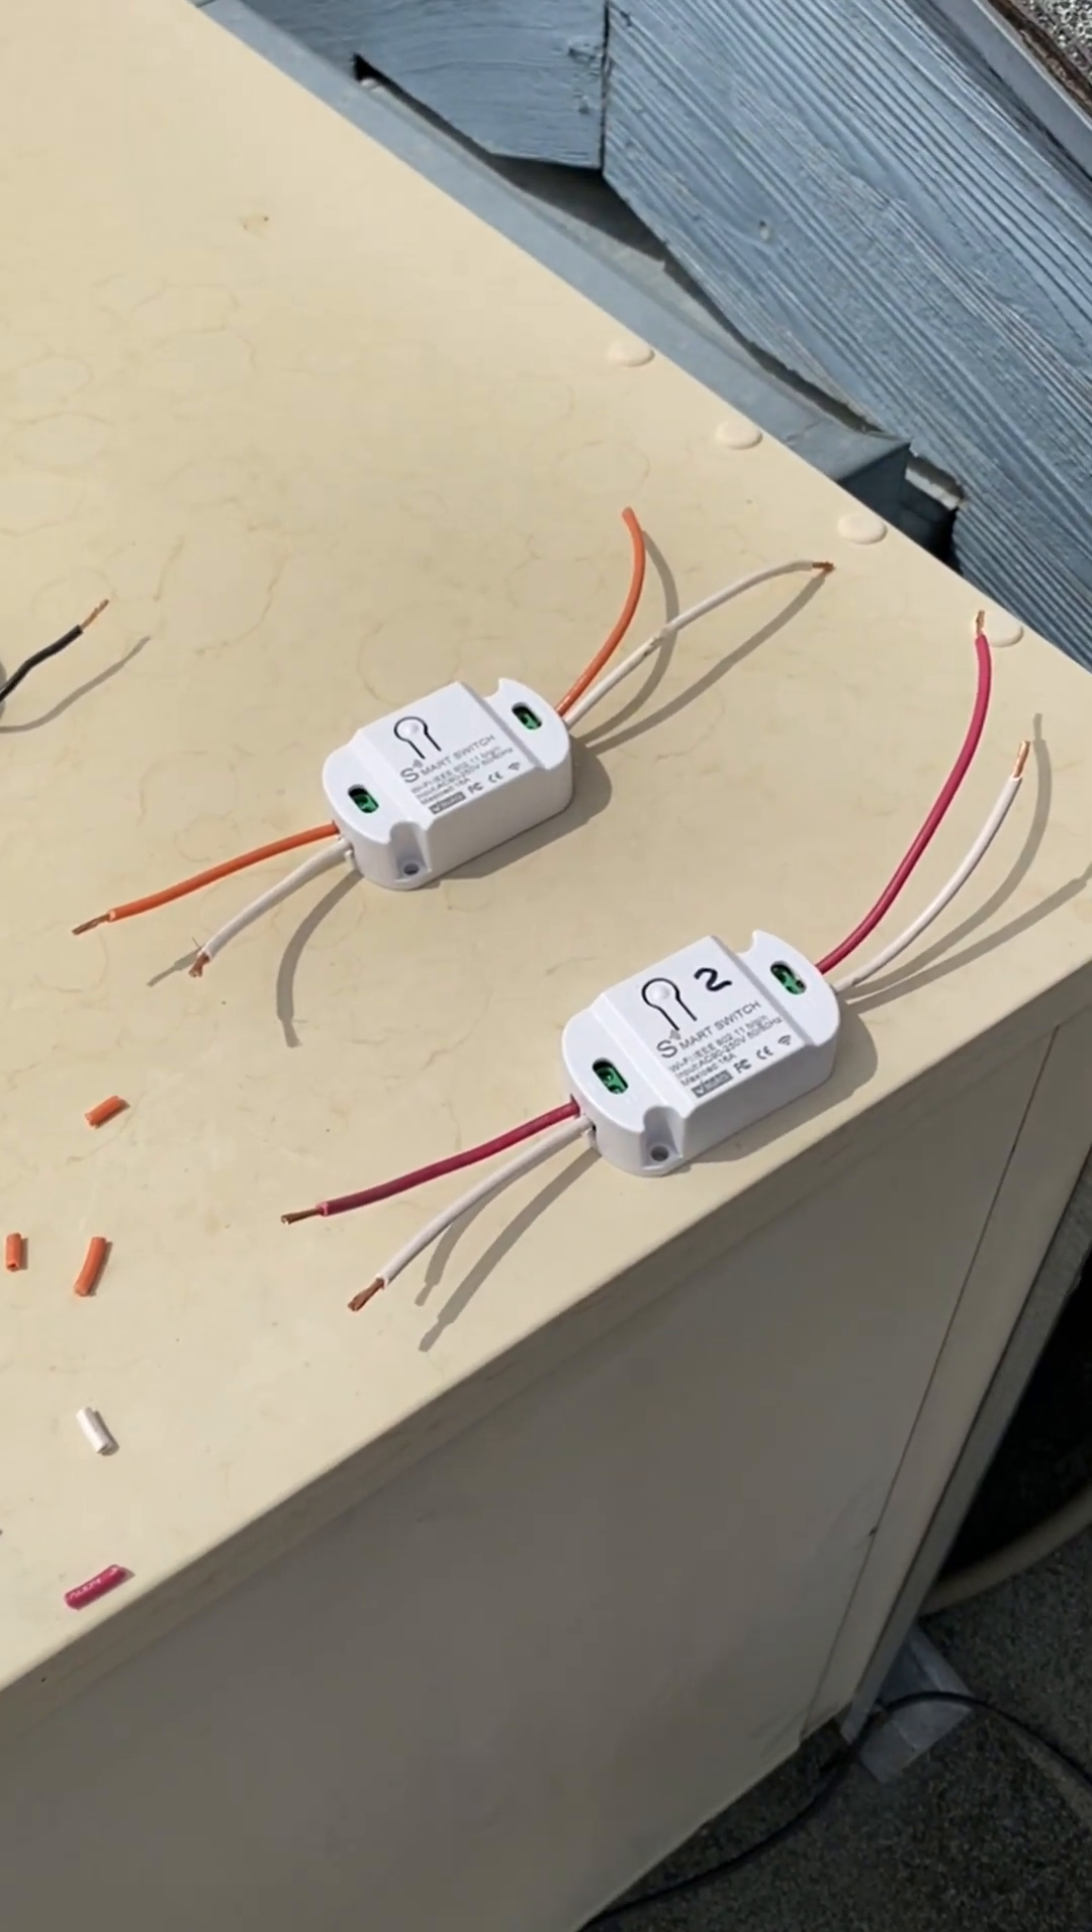Okay I wired up the two switches with the right color wire so that I can go ahead and install them into the box.